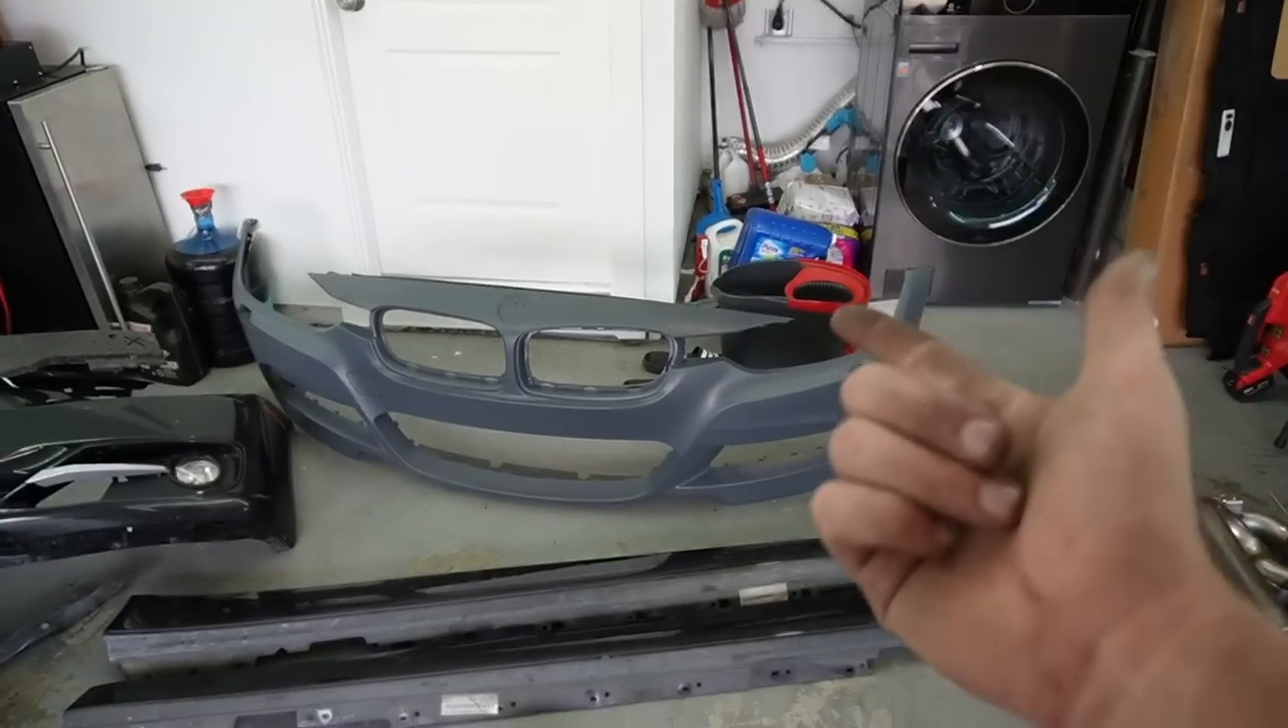I mean, at this point, the last thing you got to pretty much do is assemble this front bumper and slap on this front bumper.